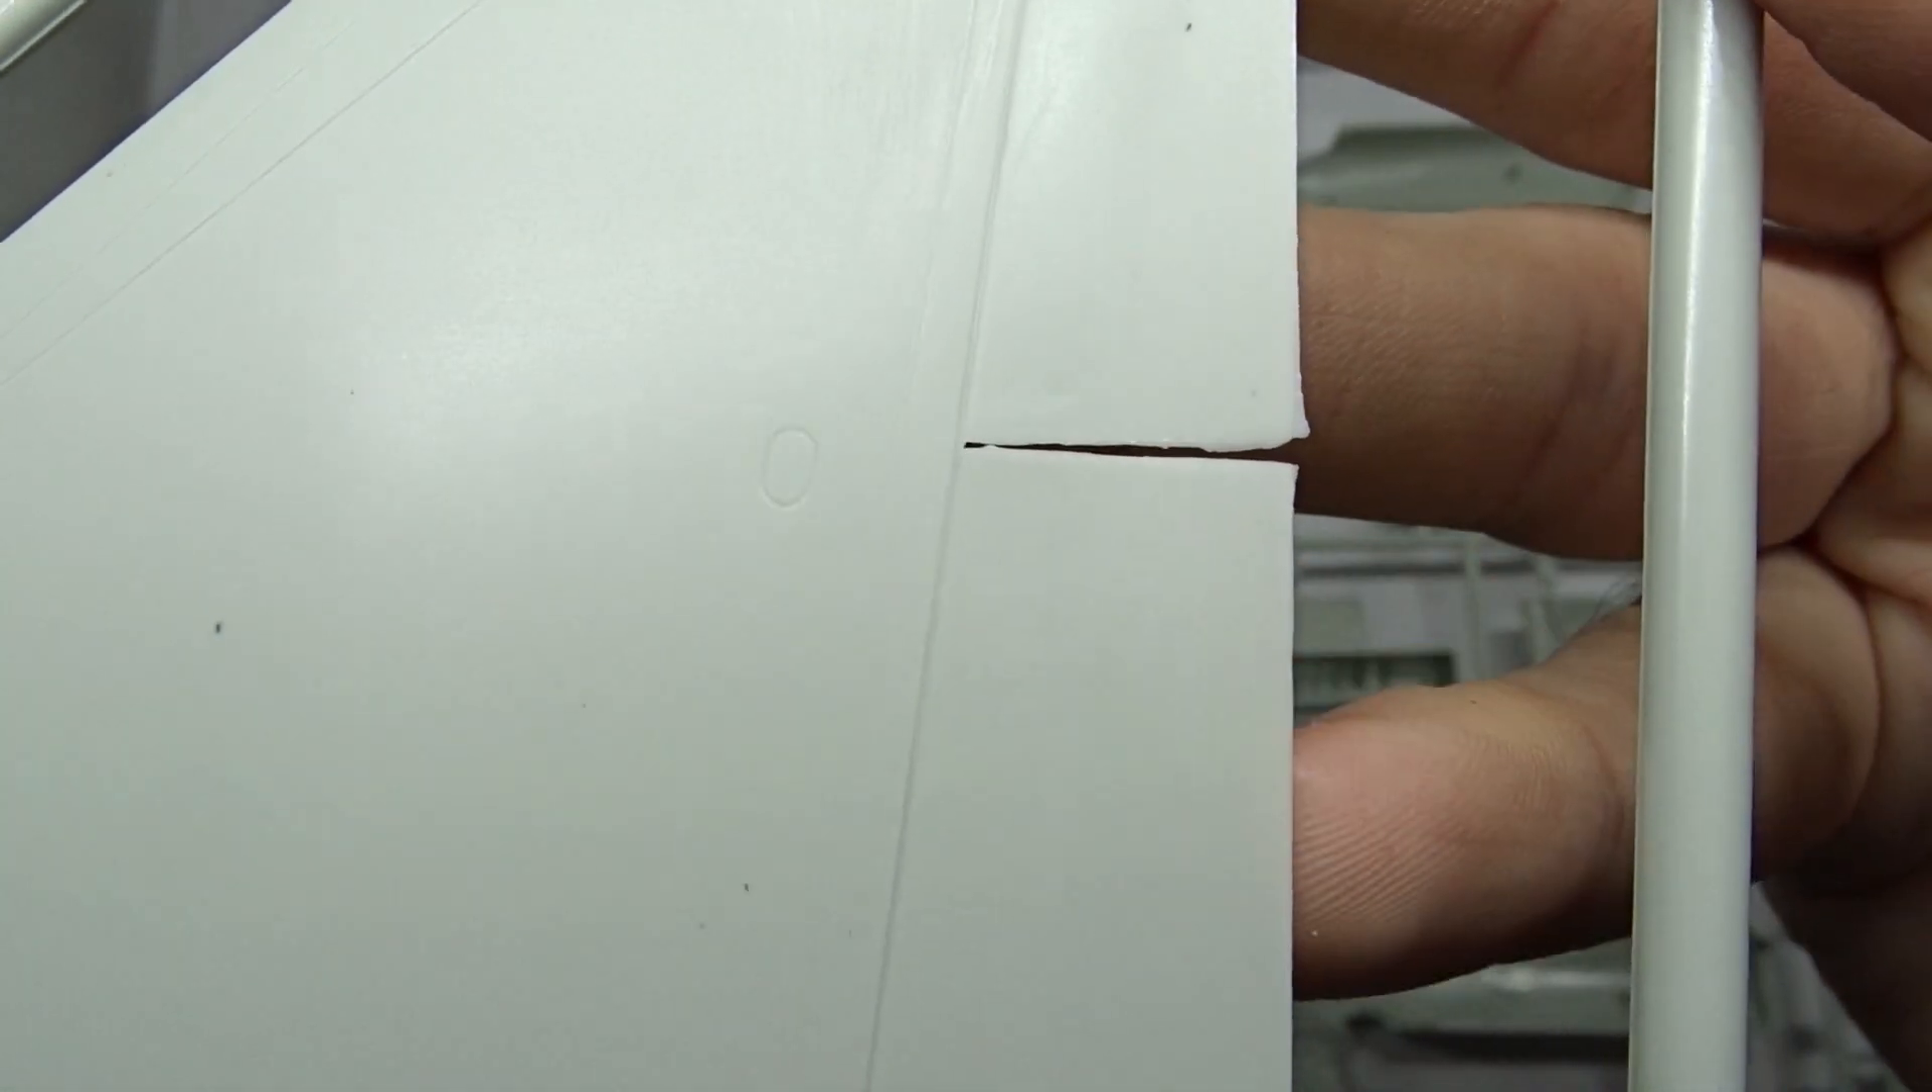This gap between the flaps just doesn't look good and is also relatively difficult to clean up.